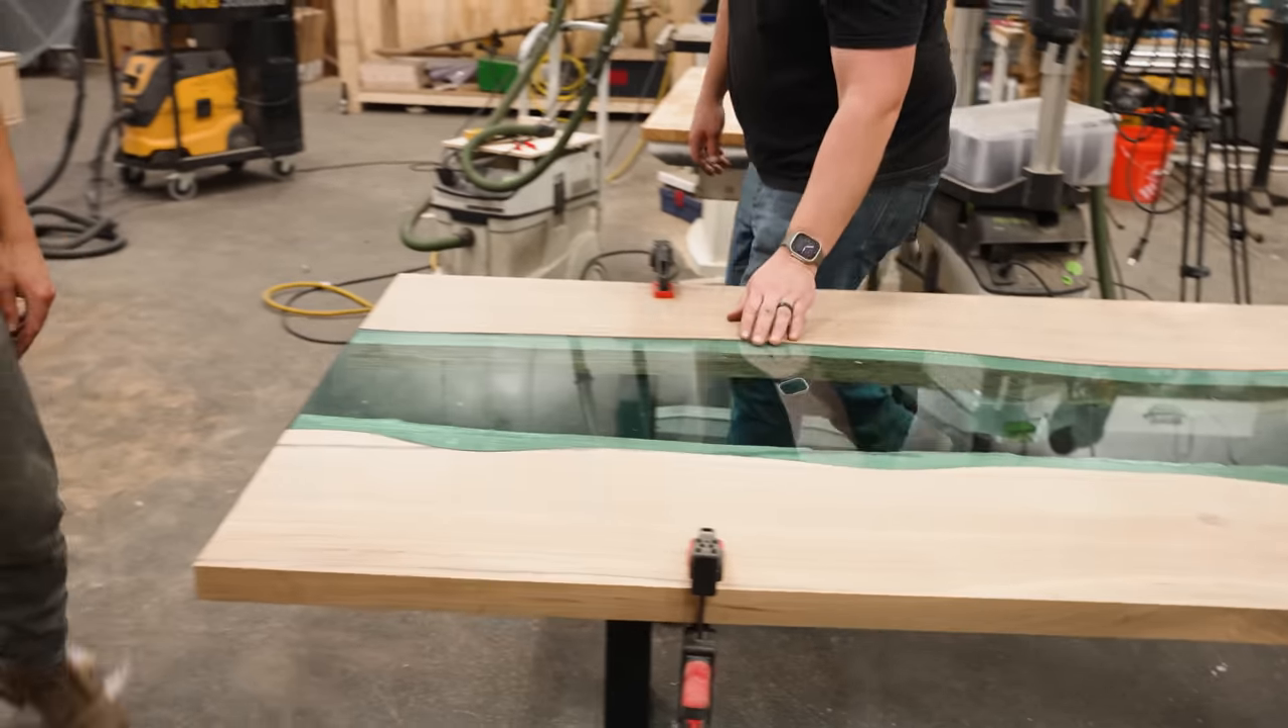It's the first time we've had the glass in with the reveal.